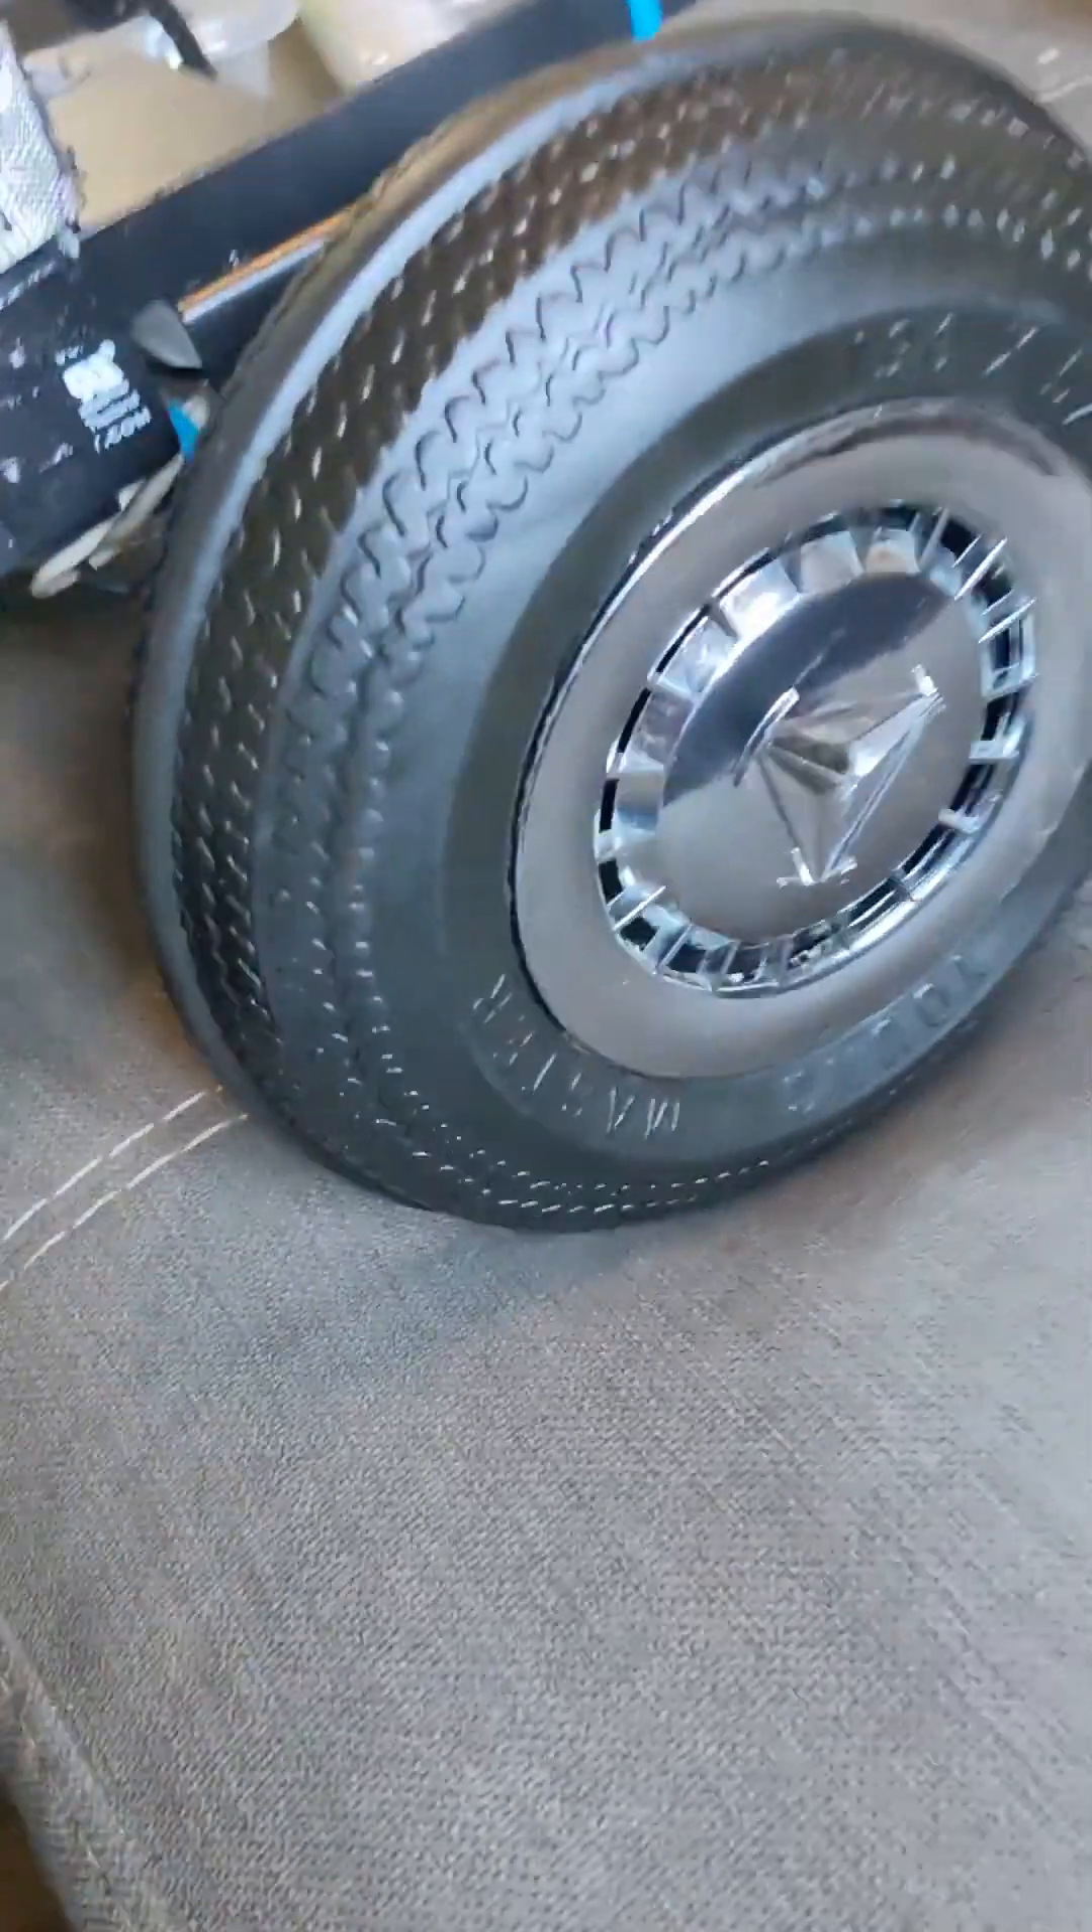Got the hubcaps on that we picked out.